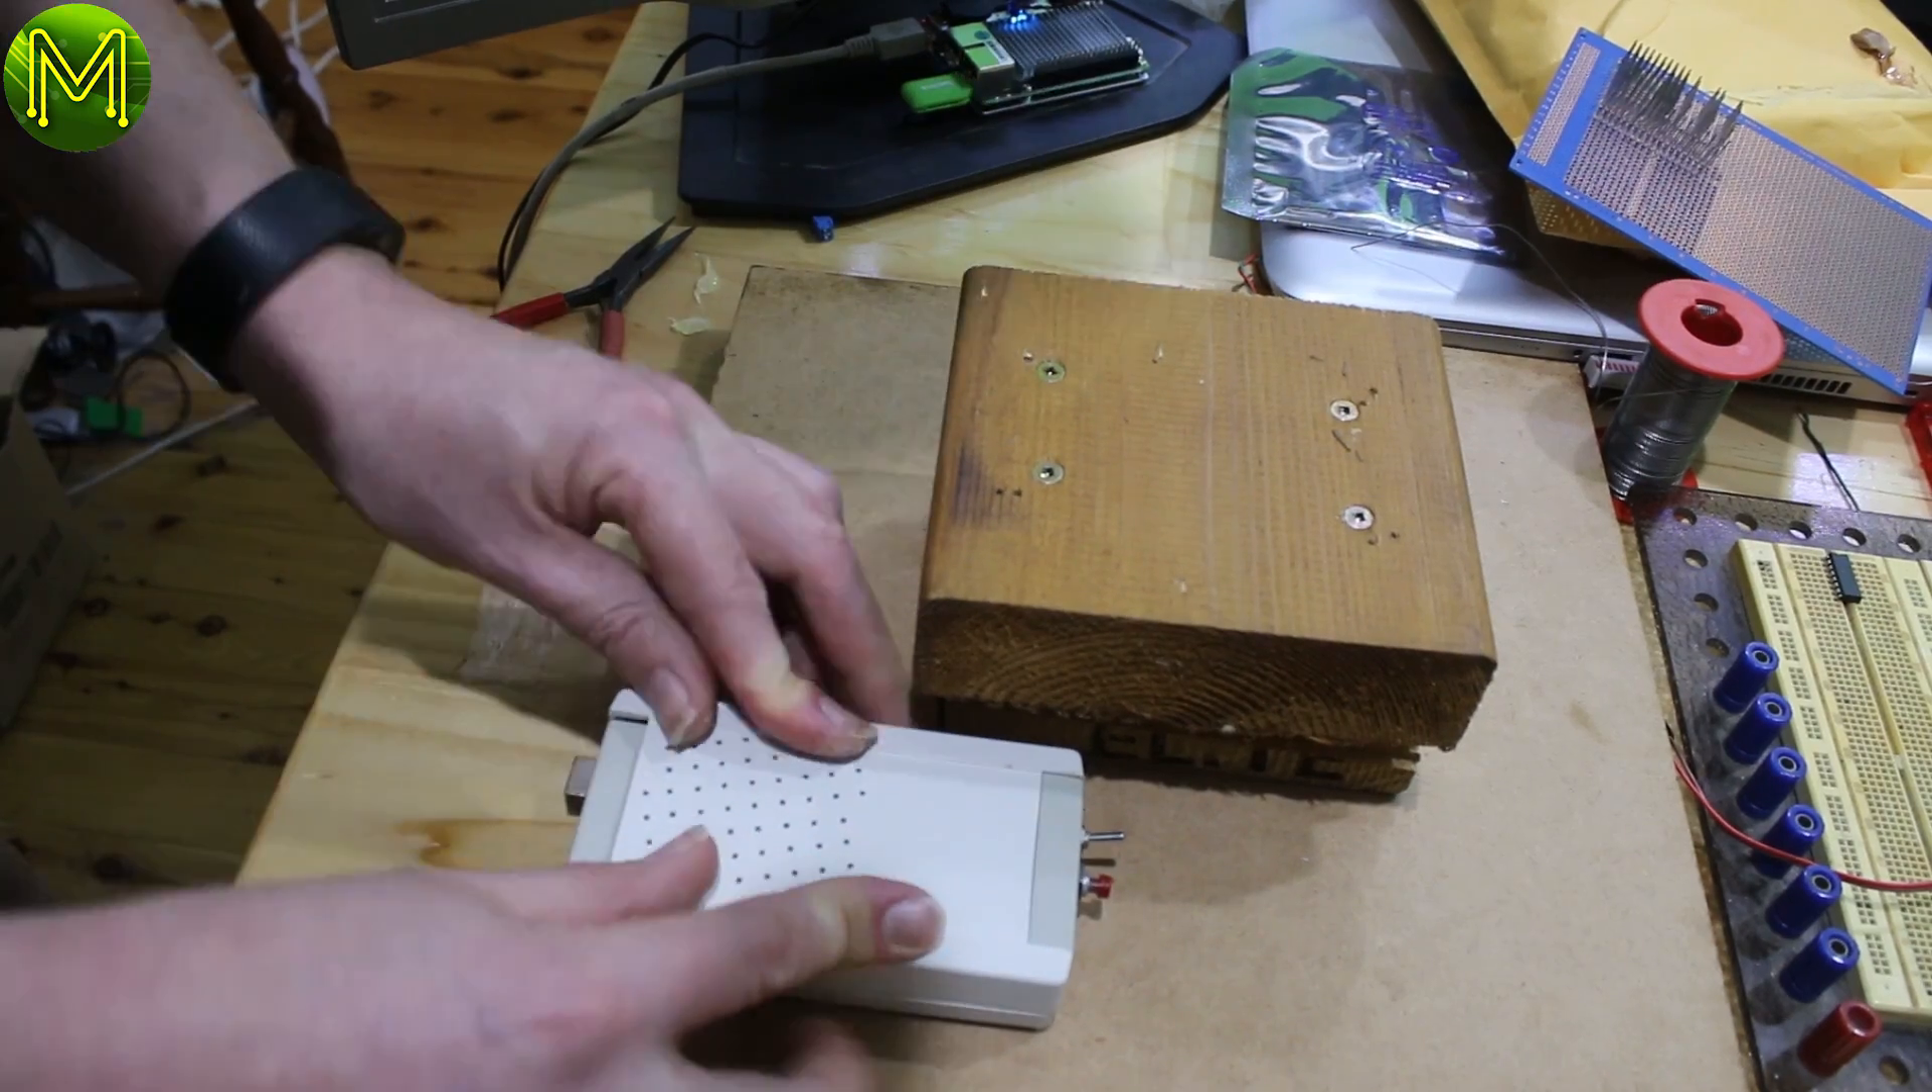Now I just put the top of the case on, and we're all set.